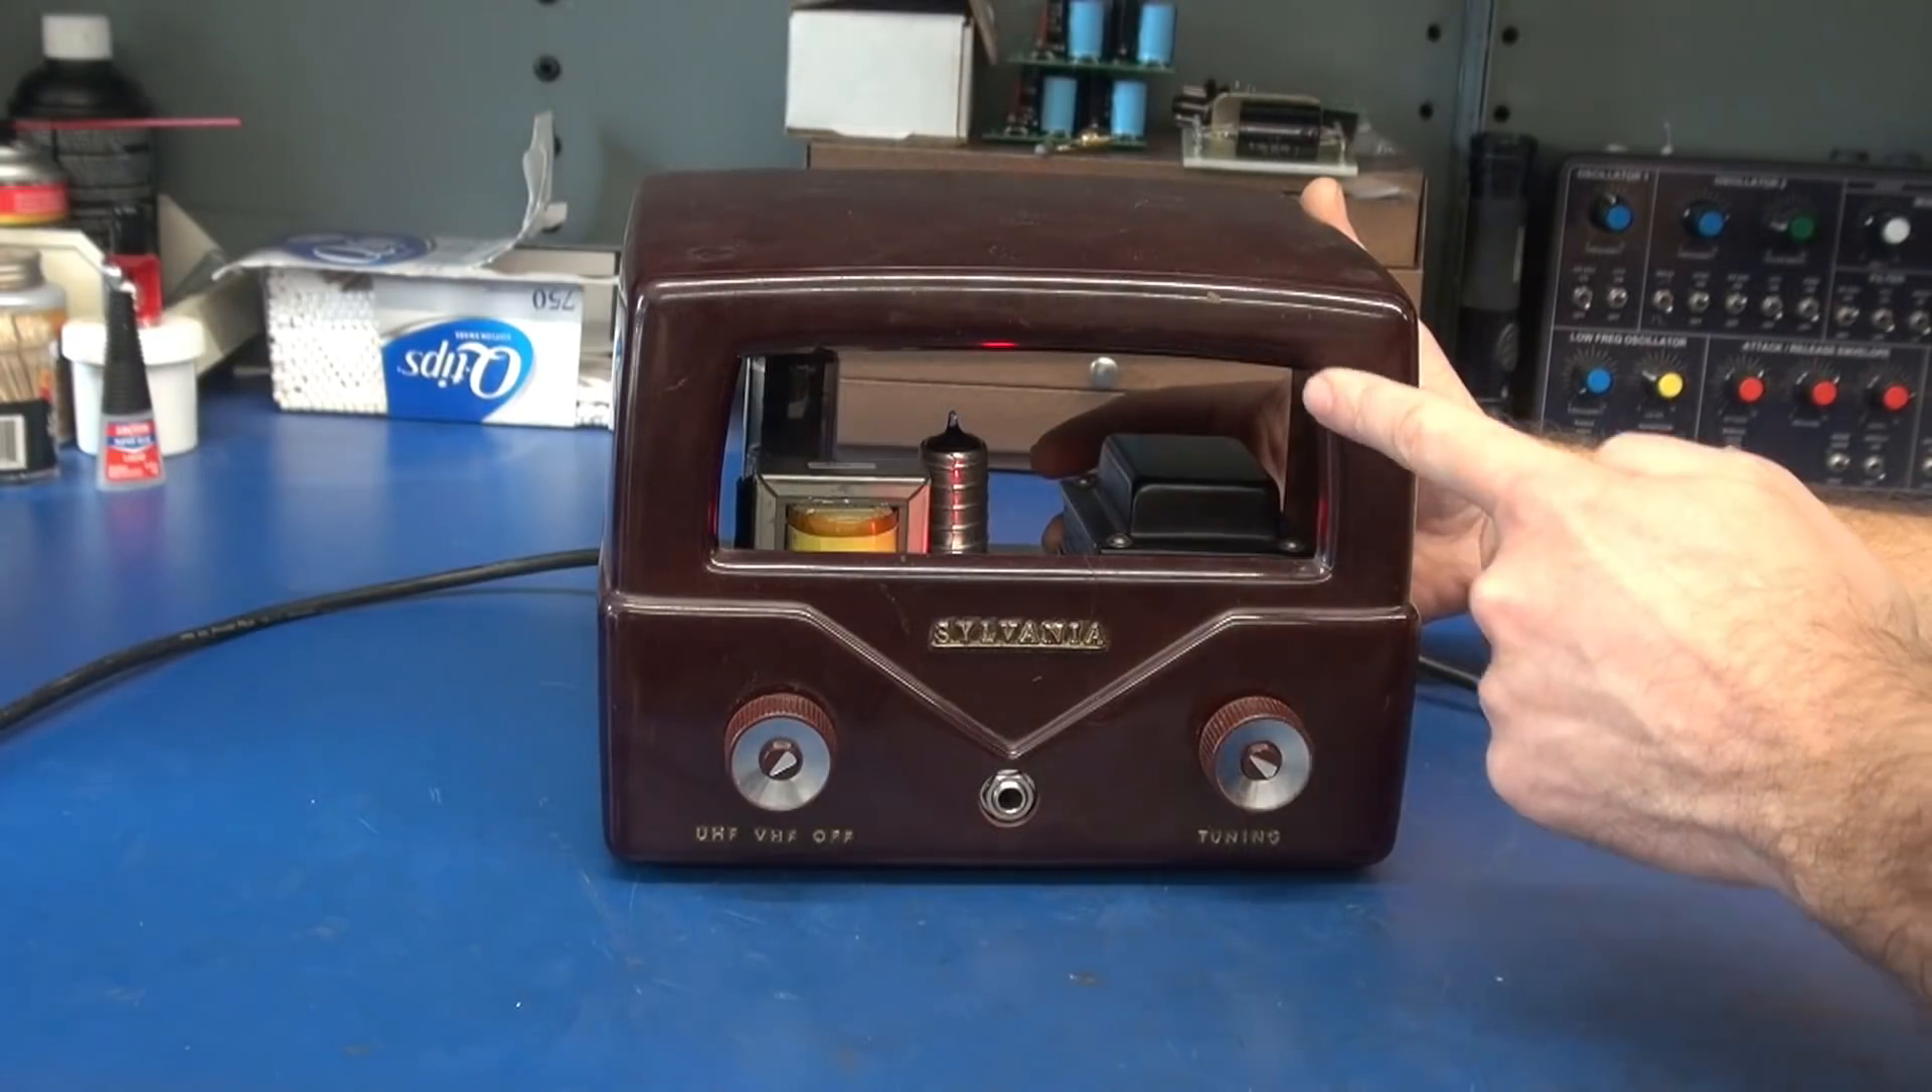Well here's a little two watt amp installed in its new home the Sylvania Bakelite cabinet.